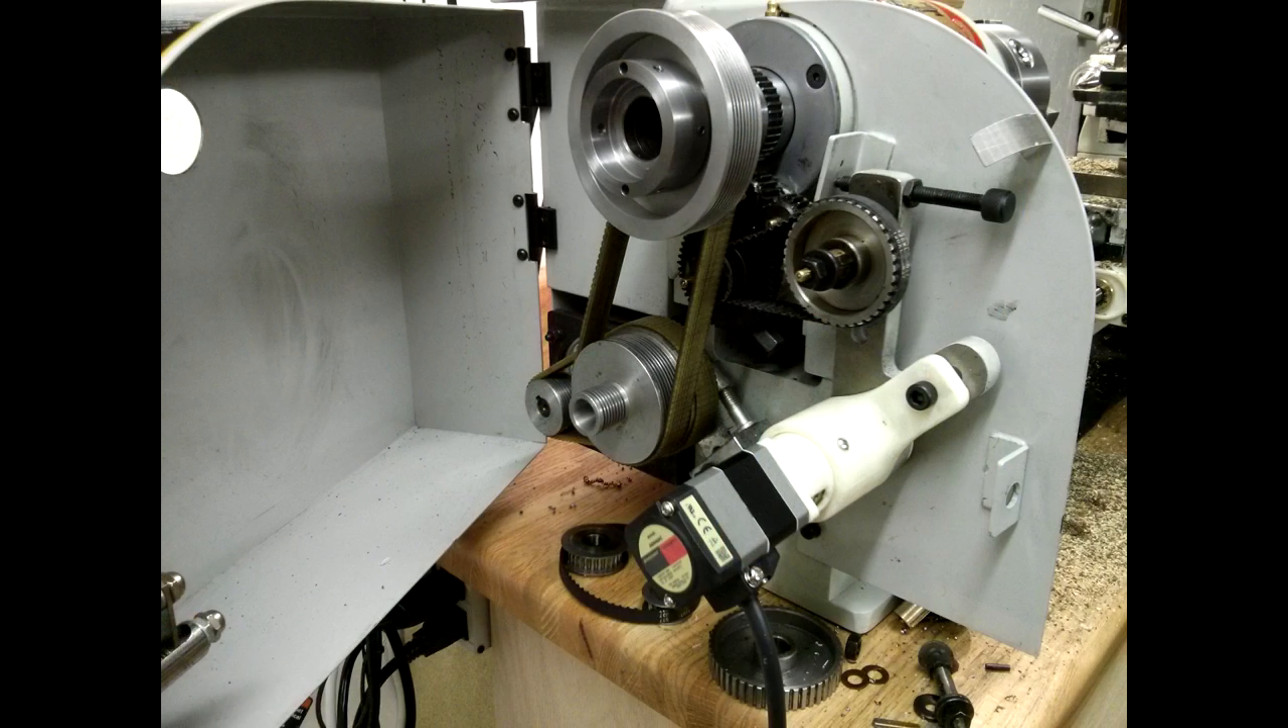The motor and motor adapter are installed.